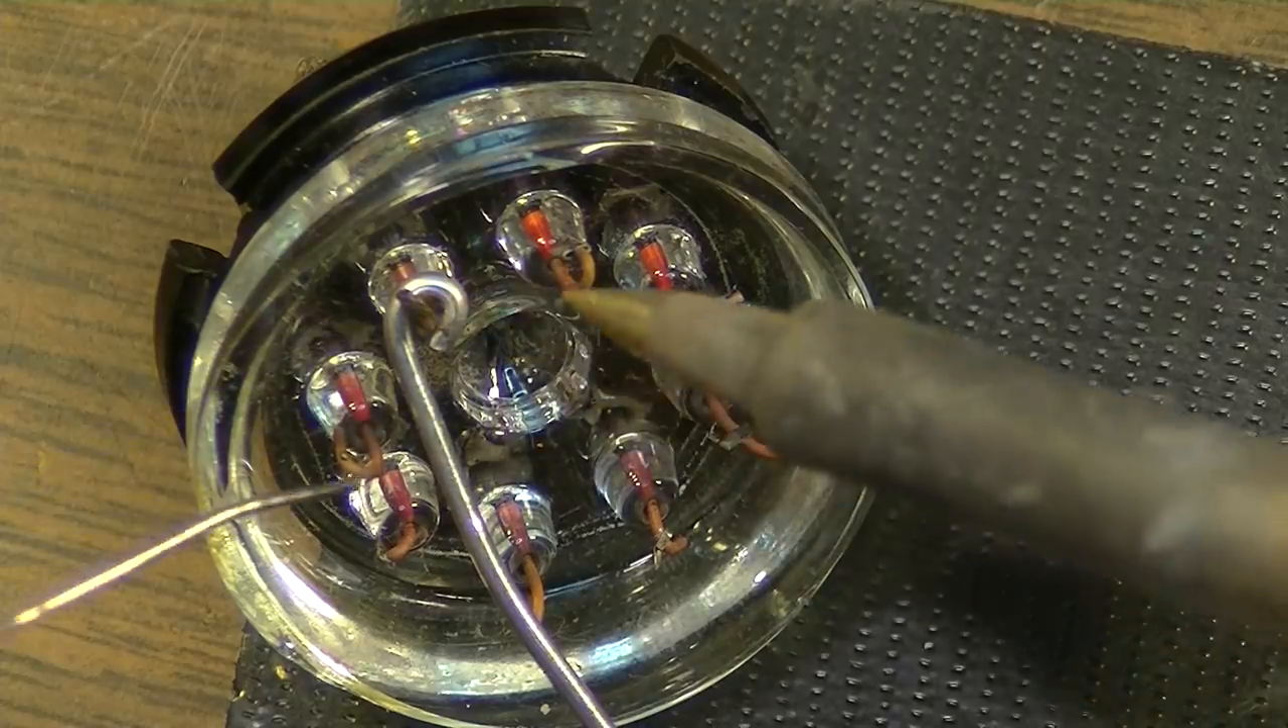I've actually curled the end of this piece of wire into a loop, and I've looped it around the existing lead here on the socket.